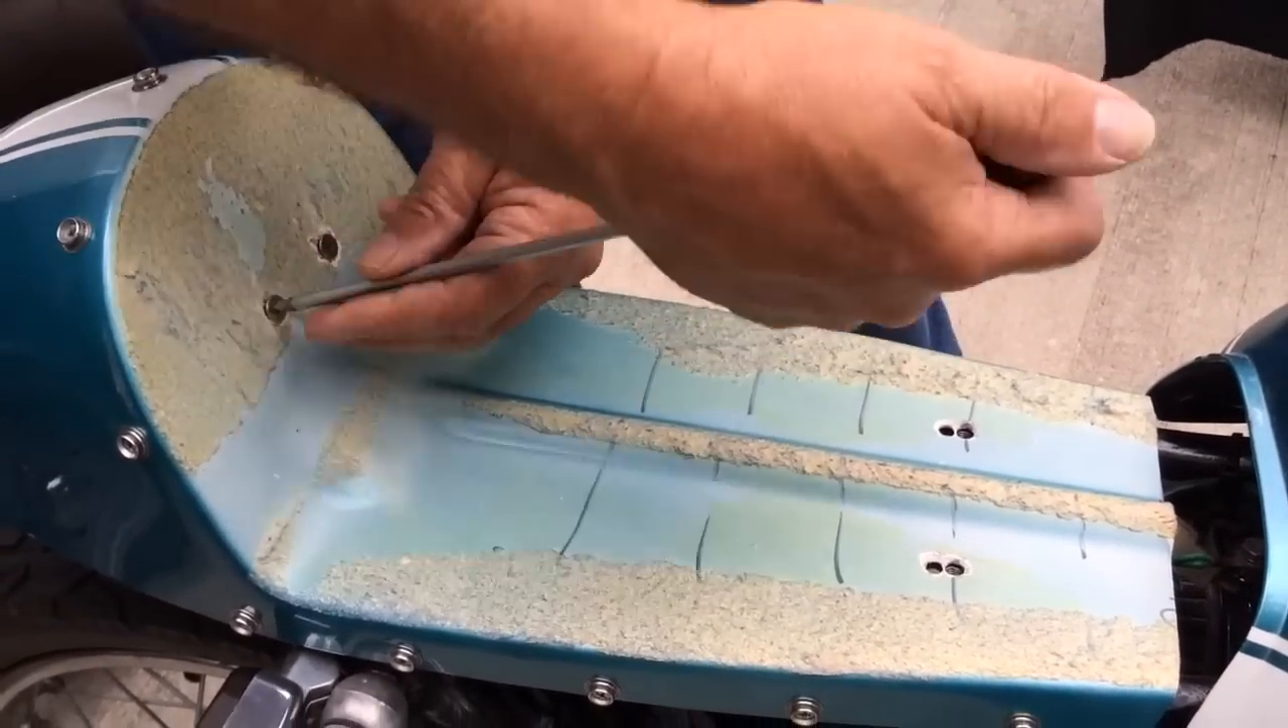We've removed the pad now if you'll look you'll see the screws.